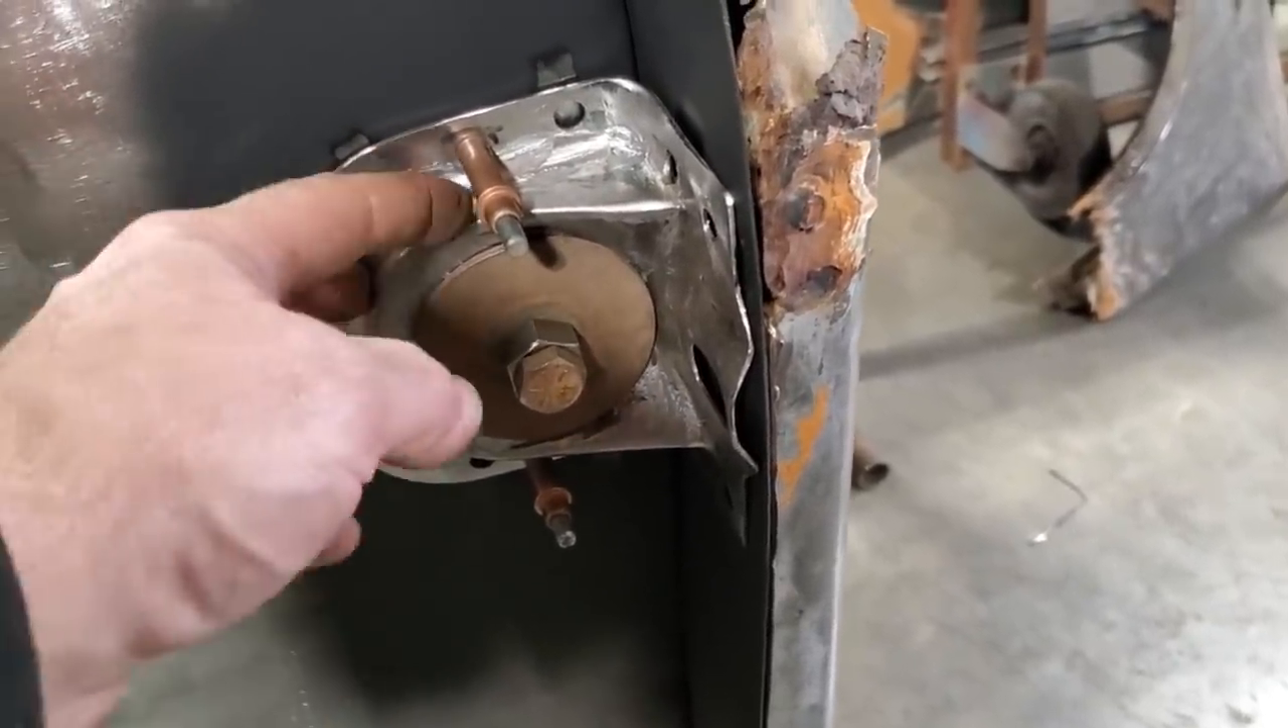So then I'll do, I got a large washer put on this here so I don't do too much damage to the mount.